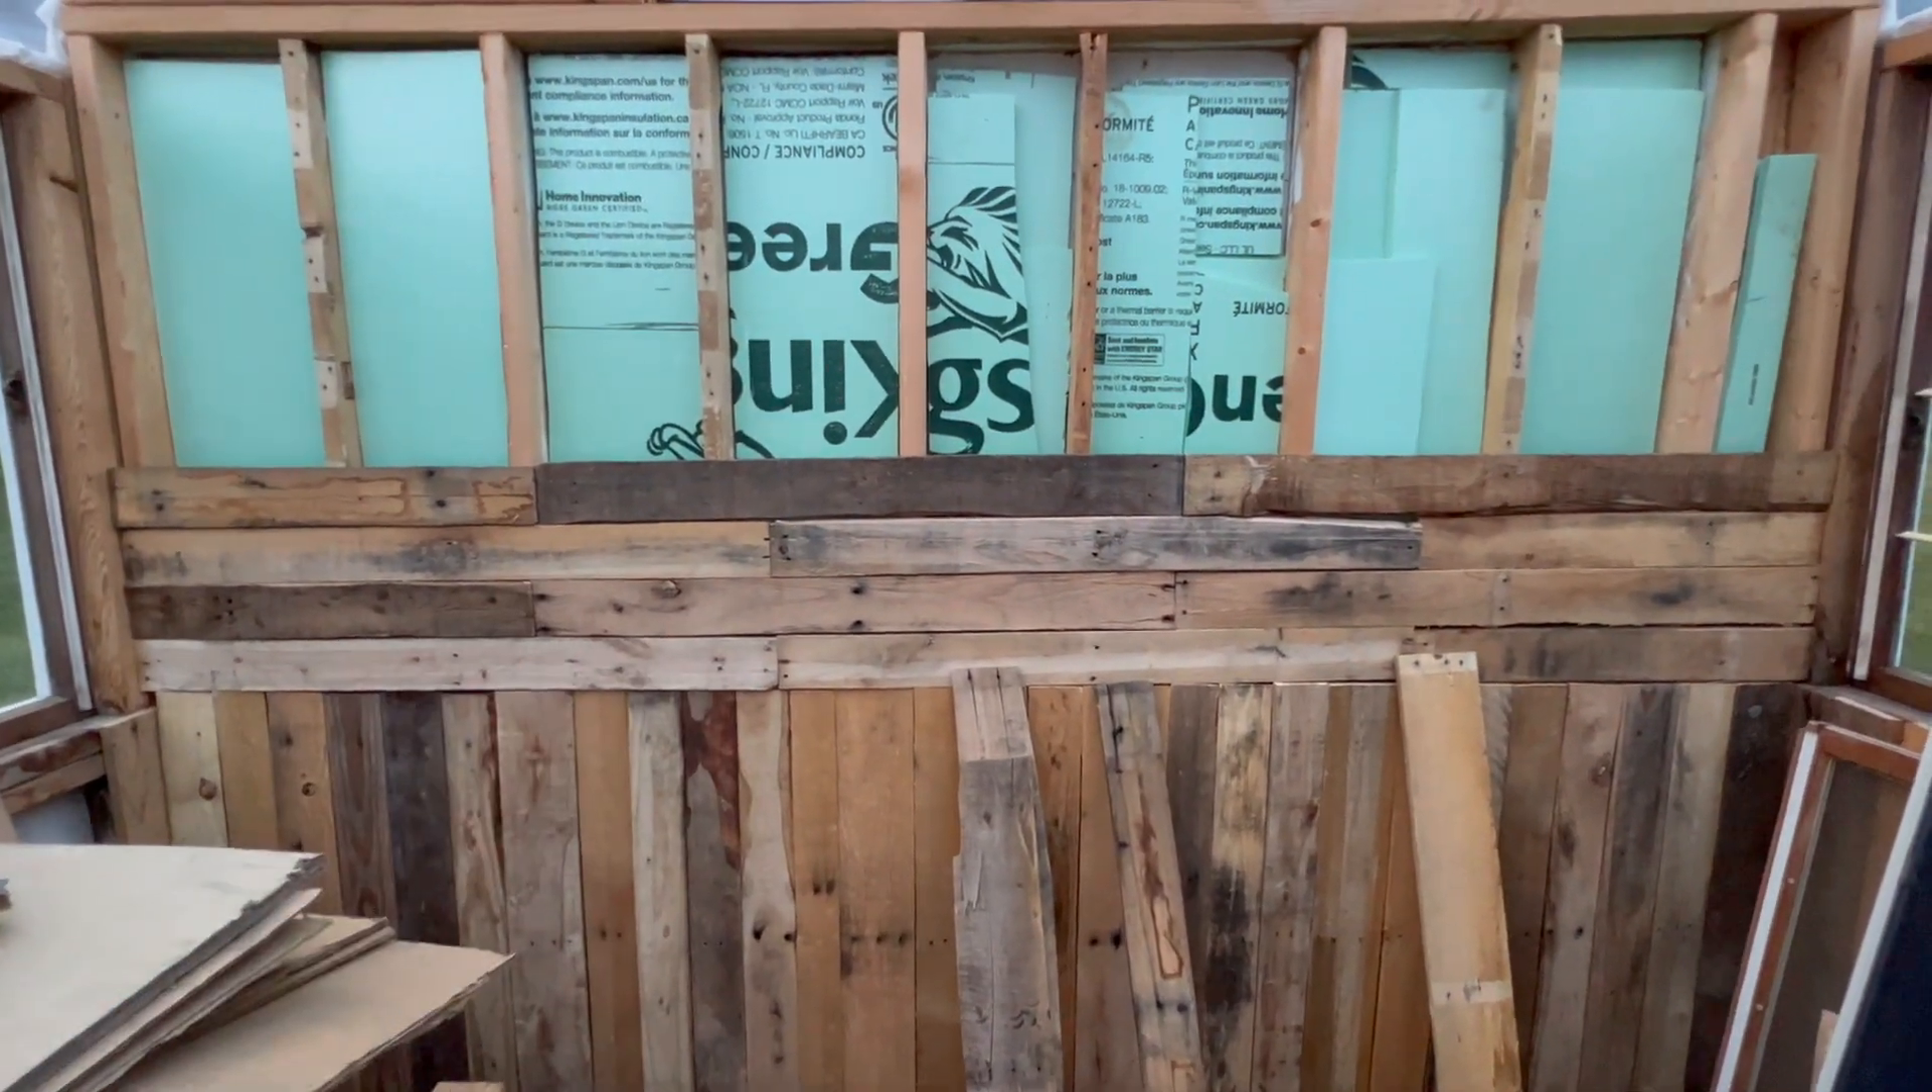The bottom is completely done and I started doing the horizontal planks up top.